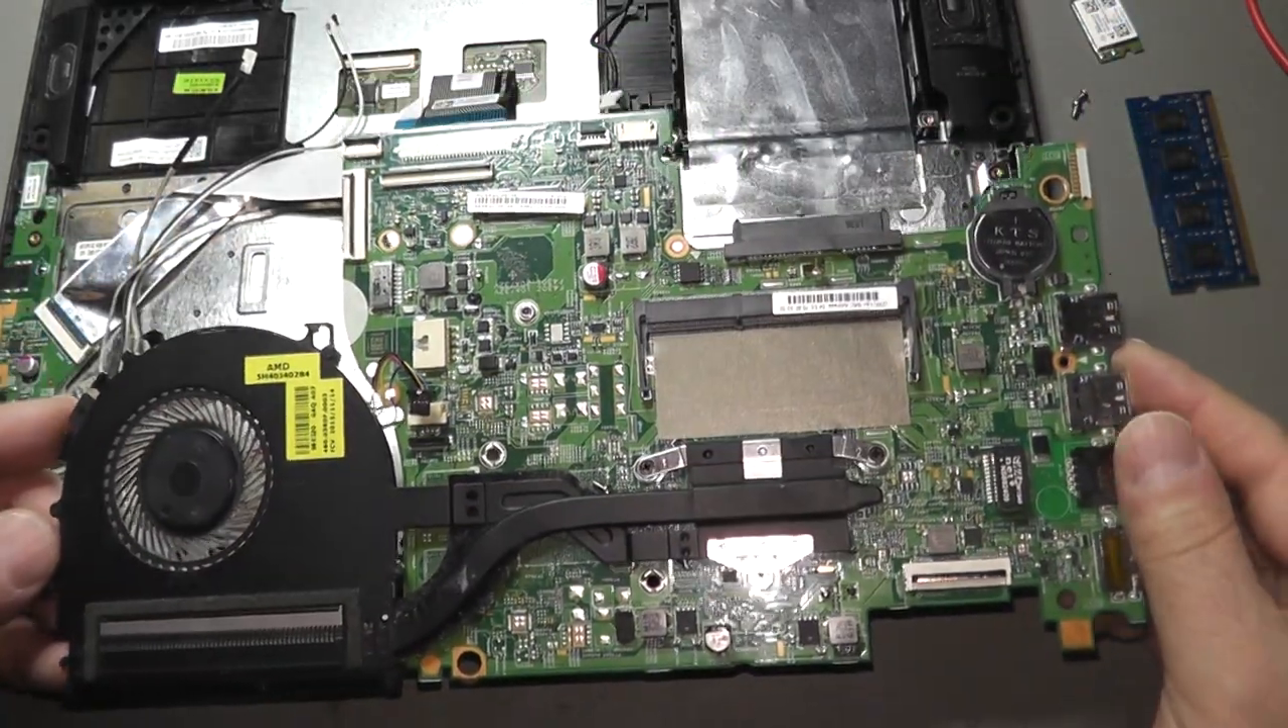Das alte mainboard ist raus und jetzt muss ich natürlich den lüfter auch noch ab machen.